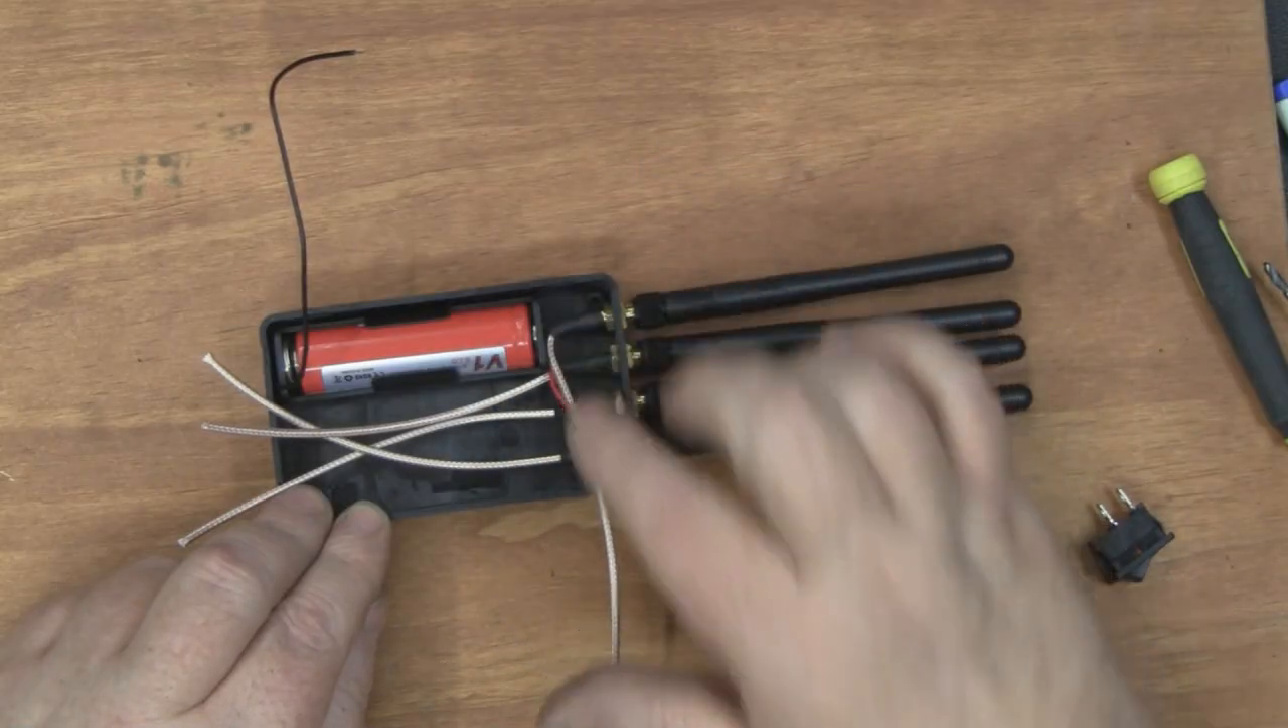I've mounted the antennas on just to get a feel to see how actually big this is going to end up being and i've mounted the battery in as well.